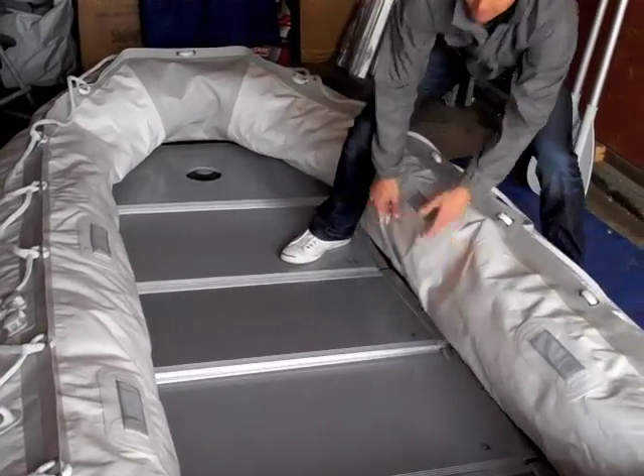Now you've got your floor boards in place.